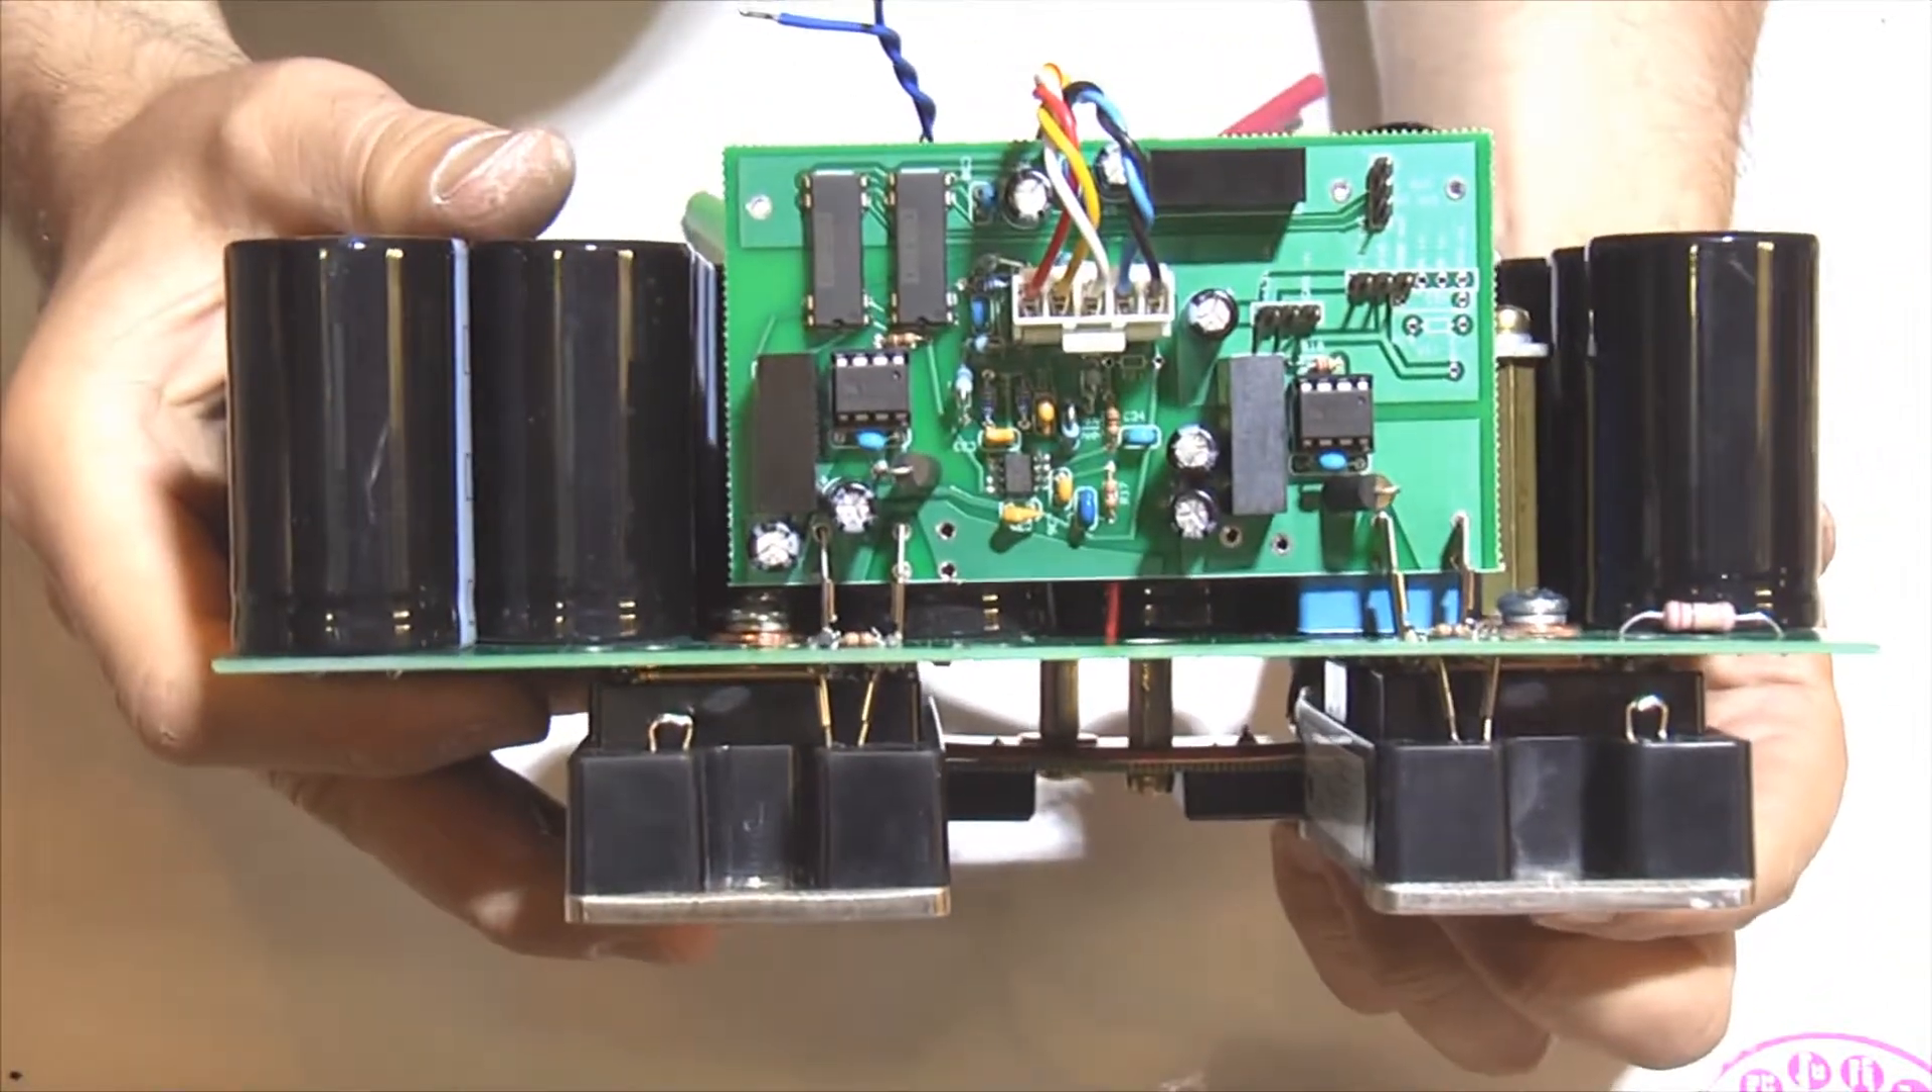This is the driver boards fully connected to the power board.